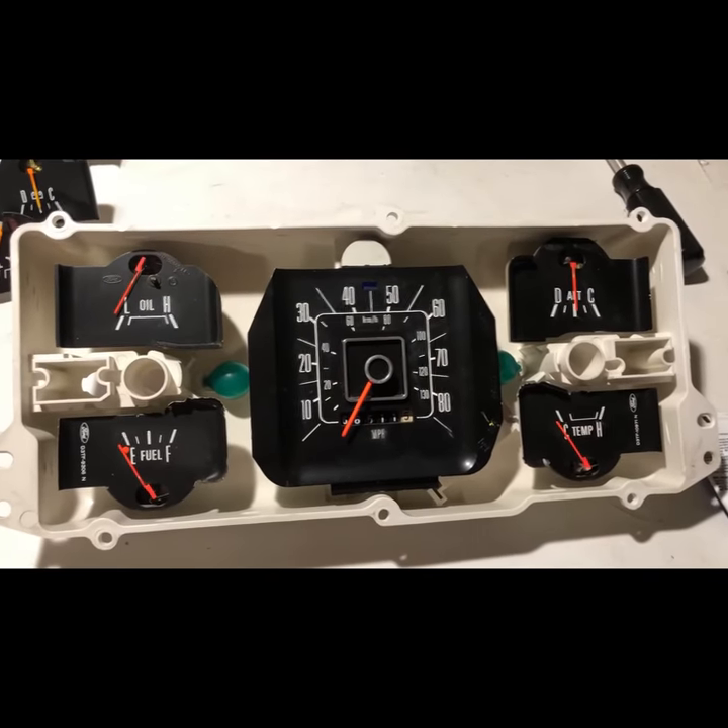Um, and then I believe I can start putting my bulbs back in. All the gauges are installed.